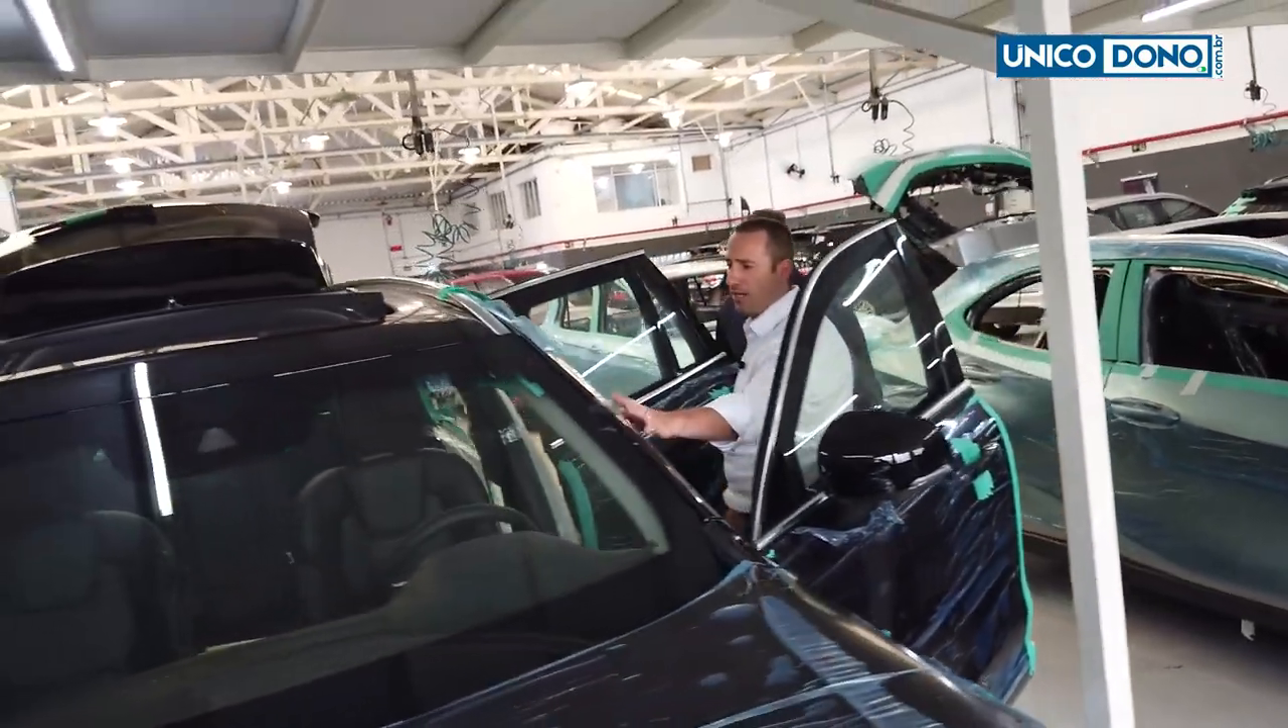Já está mais avançada, os vidros já foram instalados, nós estamos finalizando a montagem do carro.